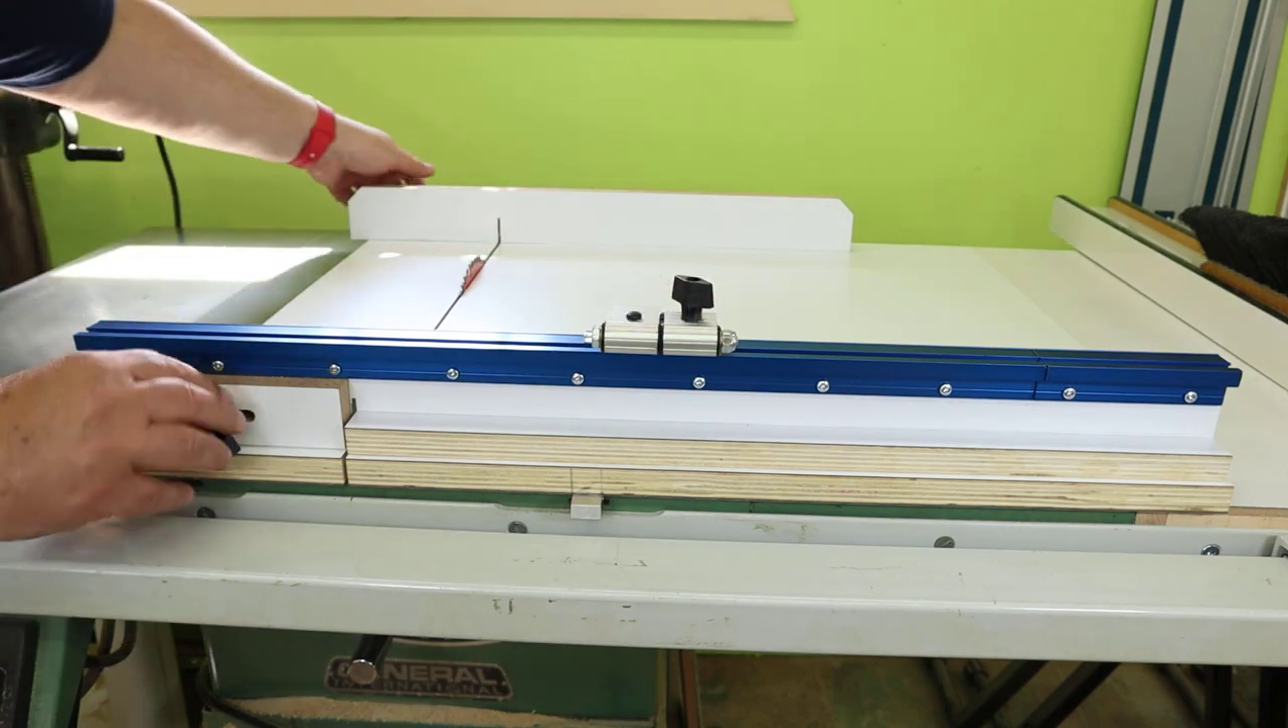In here, you can see the rail in position.